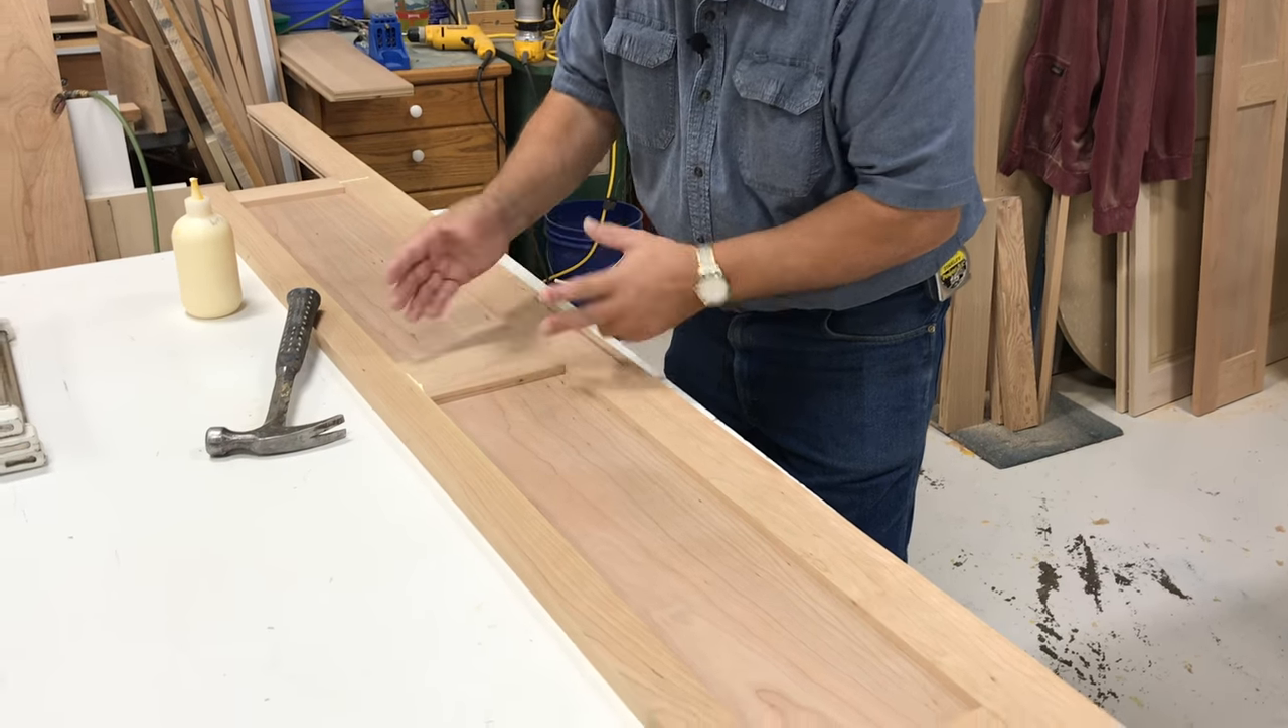Now you'll notice I have my center rail glued in.